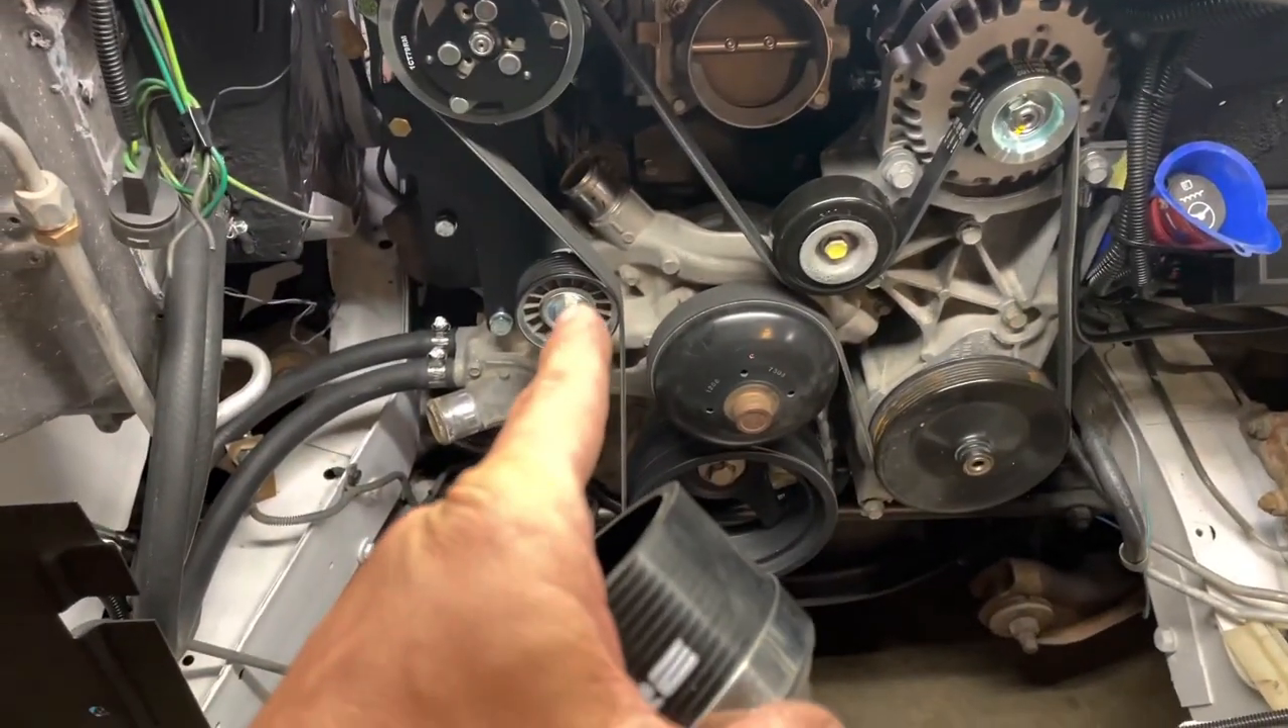Um, my belt is on.